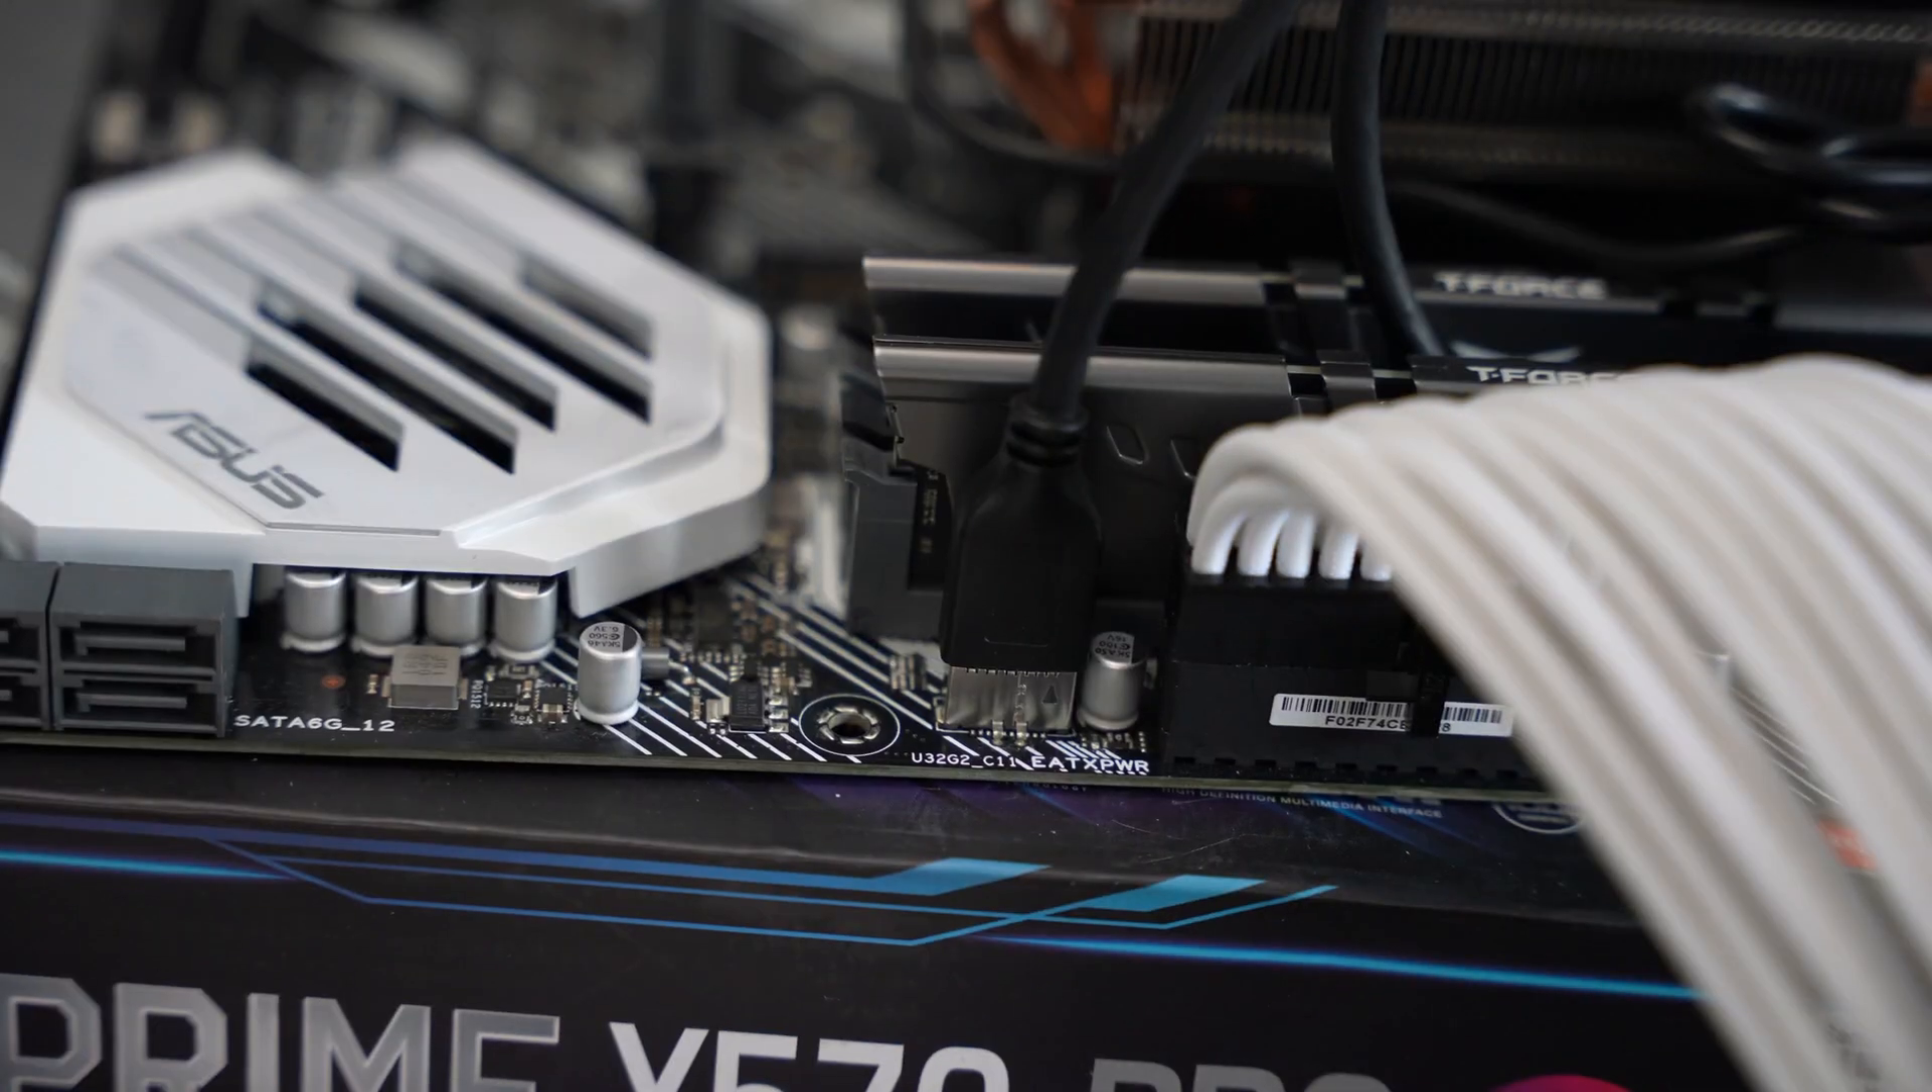So now we have the USB-C connector in place that's connected up to the case and provides USB-C, USB 3 .2, high speed.